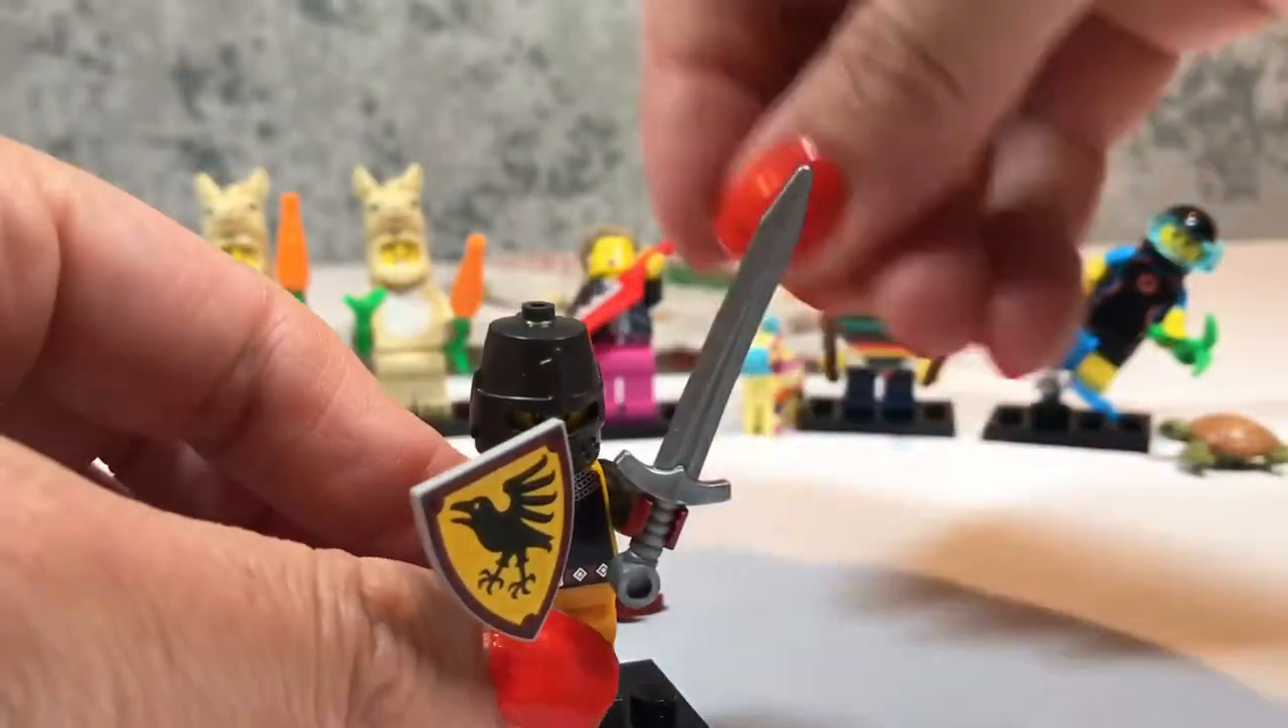Our knight is almost ready for battle! Just the feather in his helmet and off we go!